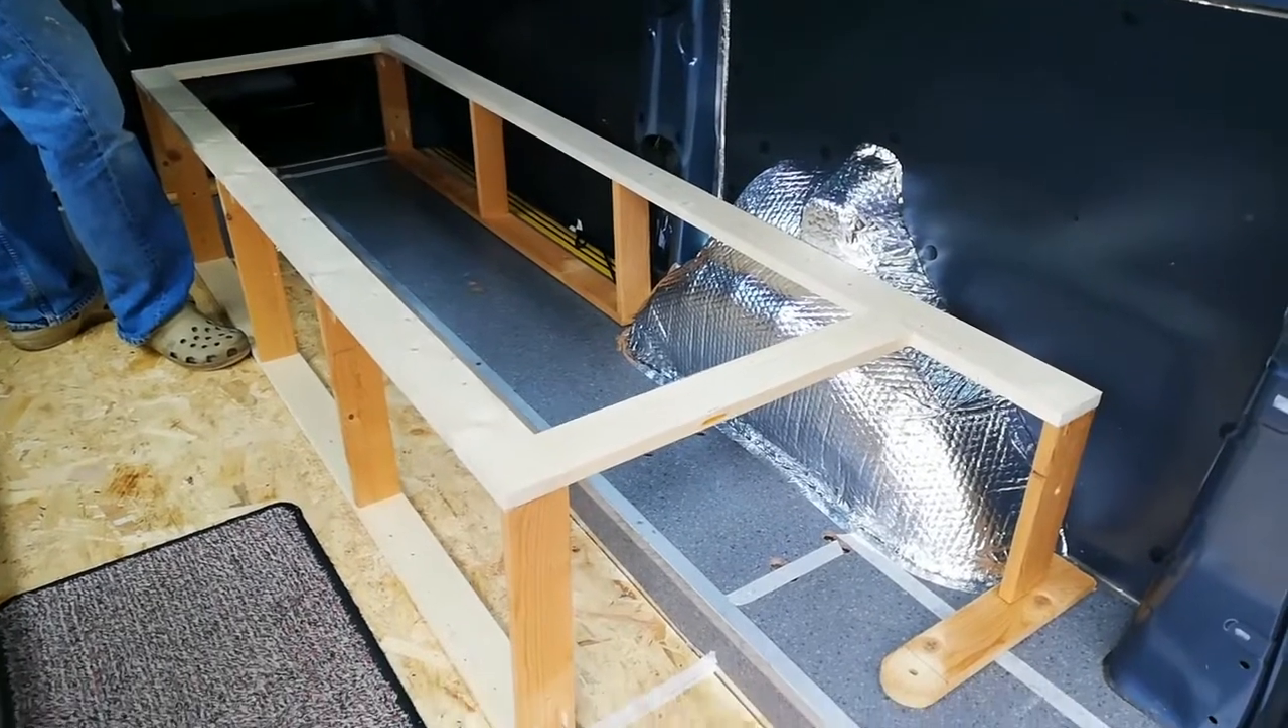And that is the main part of the bed frame a couple more cross supports to put in.